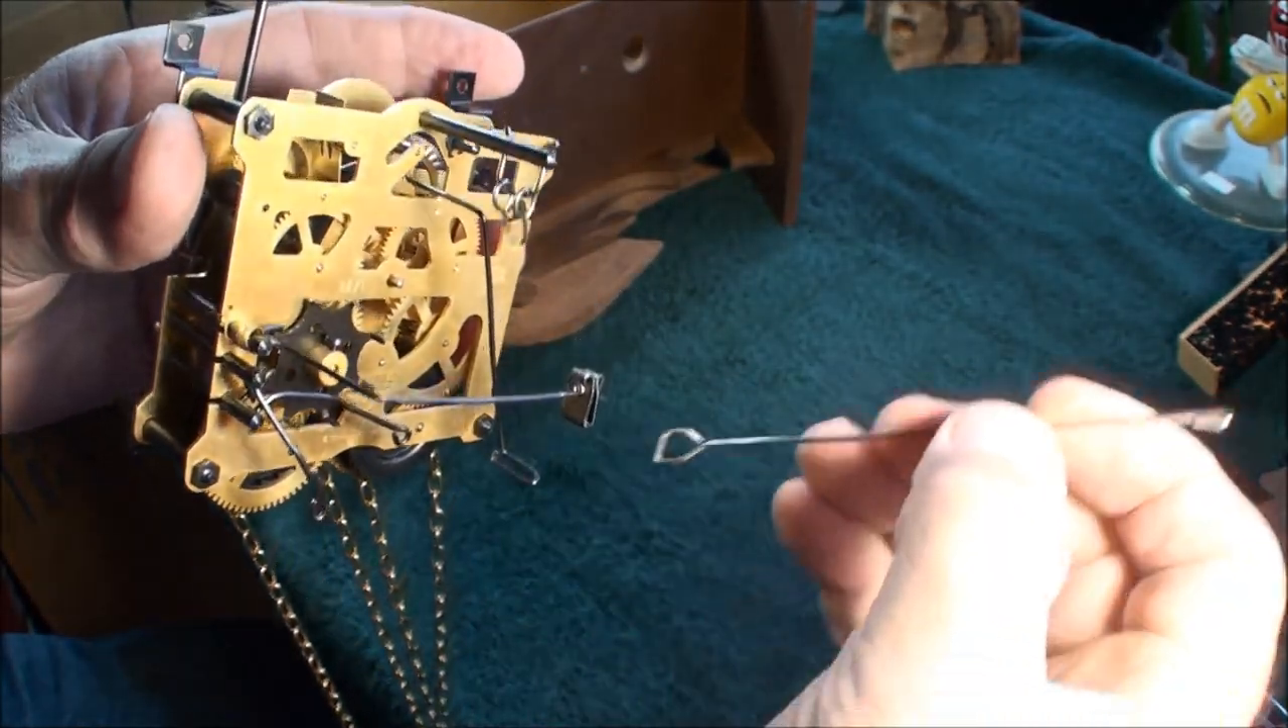And you can see I took the pendulum wire off.